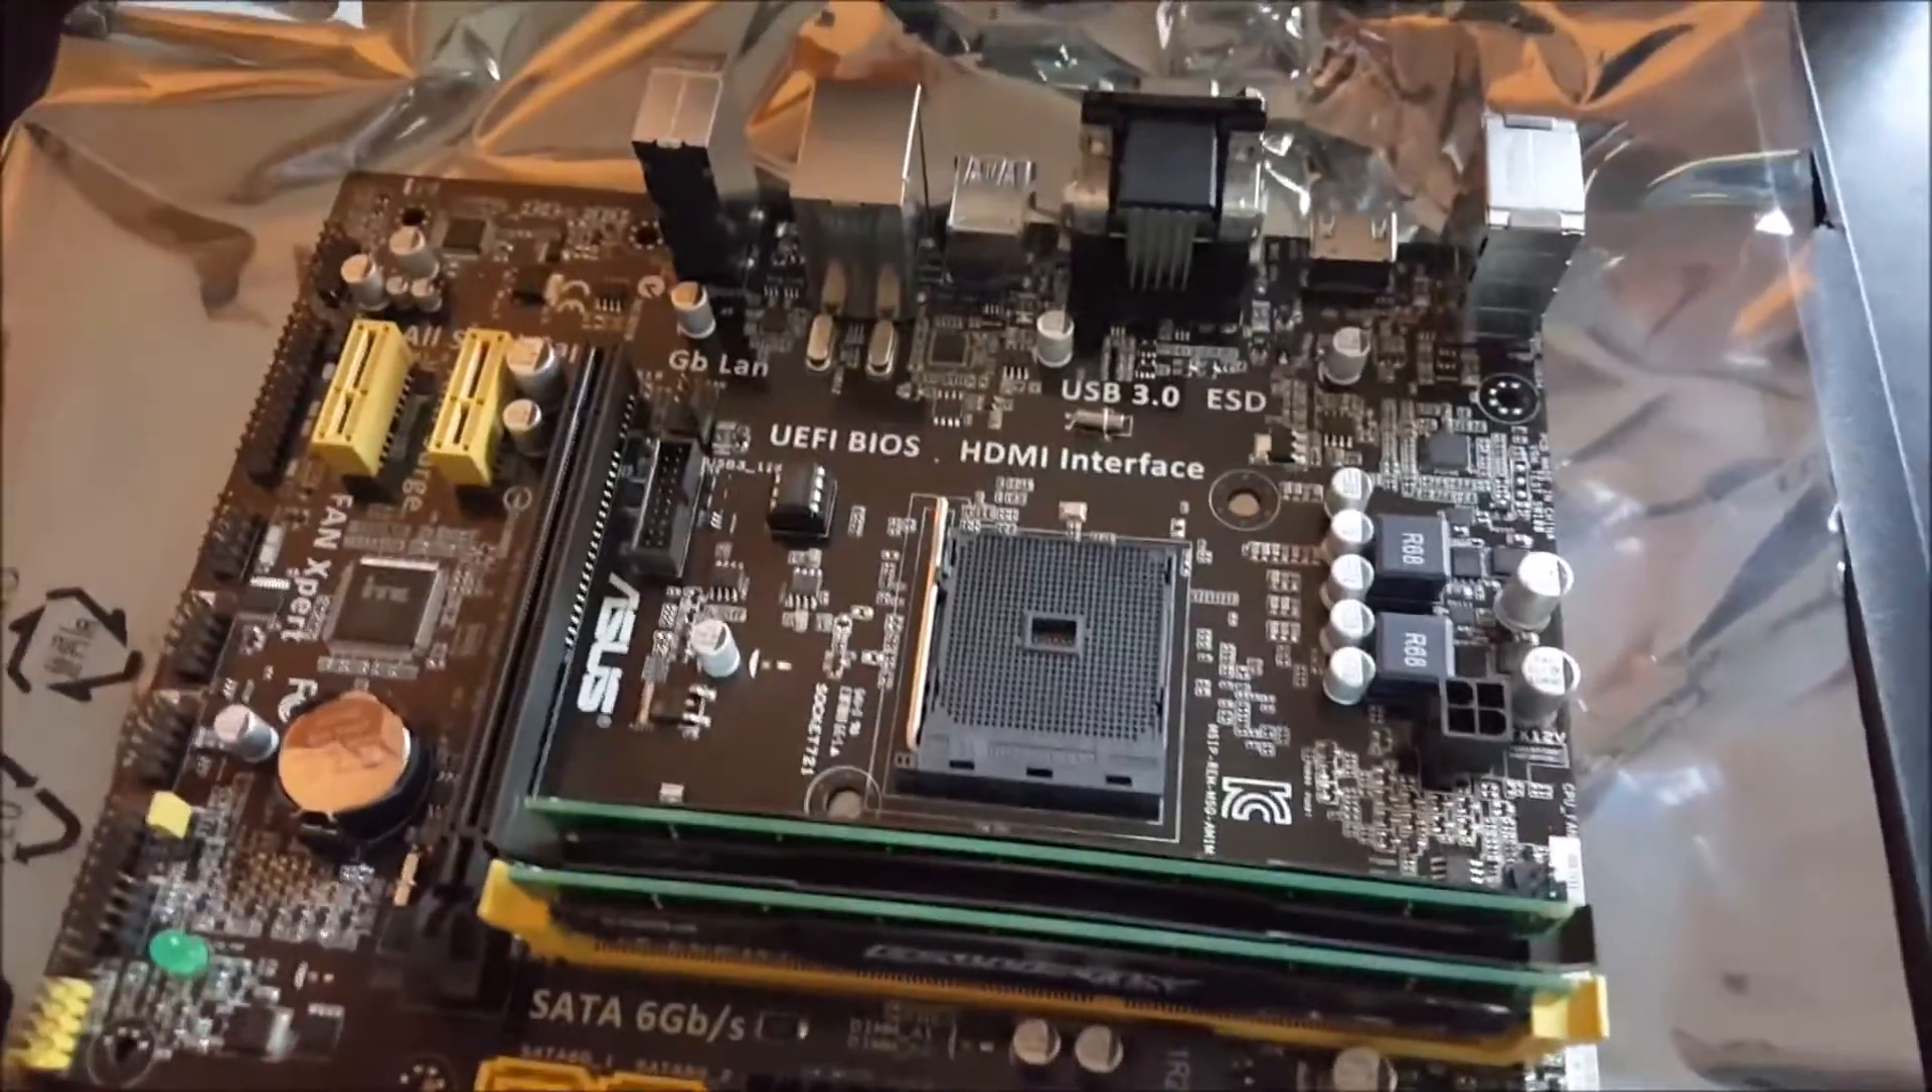So this is my motherboard and as I already said I already installed the RAM.